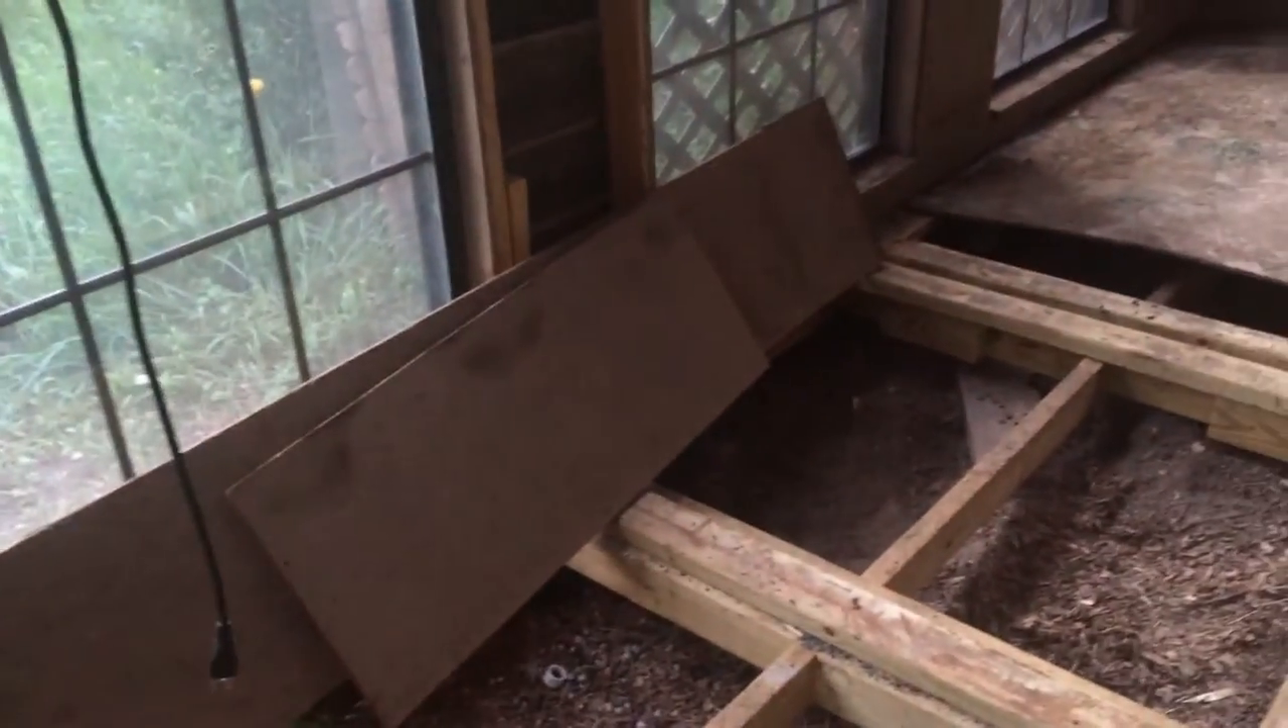So you guys remember this look. Hasn't got our interior put back together yet. That's fine.